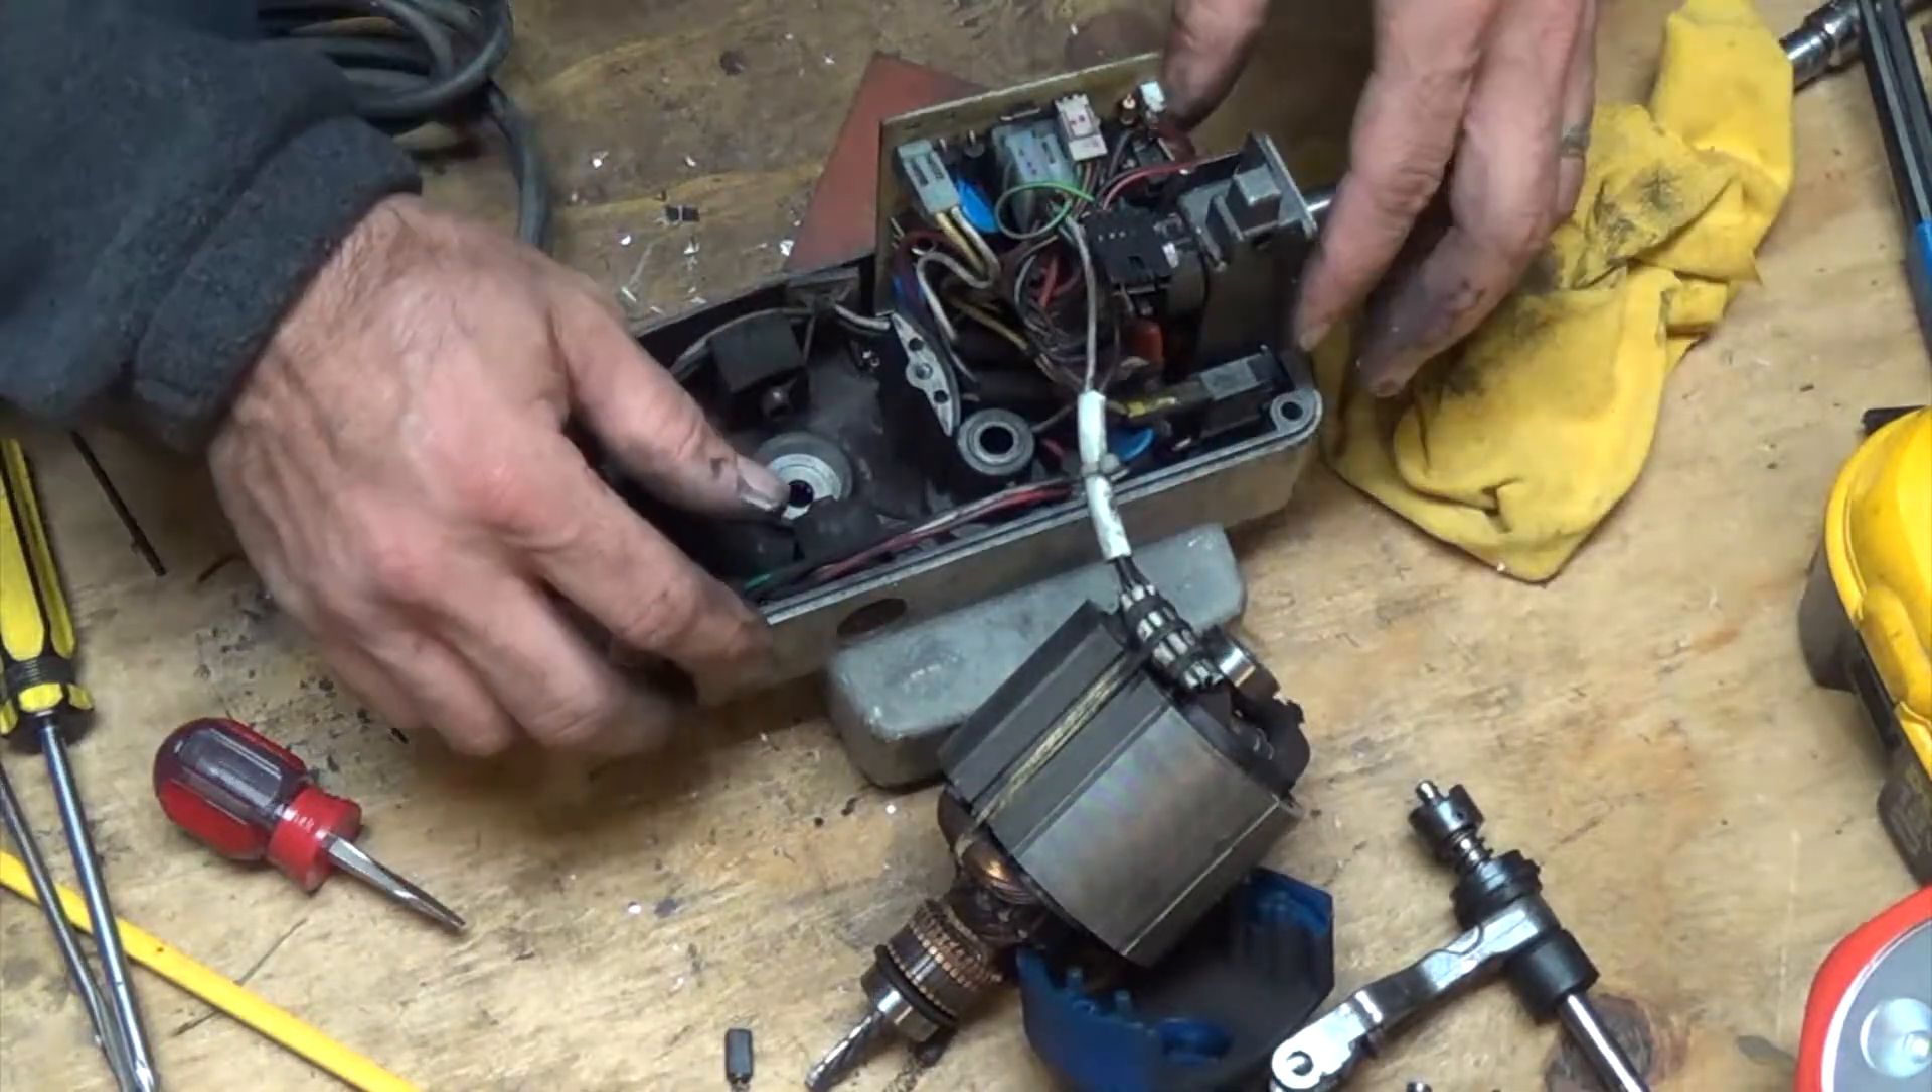So now we got the motor out of the way we can go ahead and unclip some of these clips that are holding it in place.